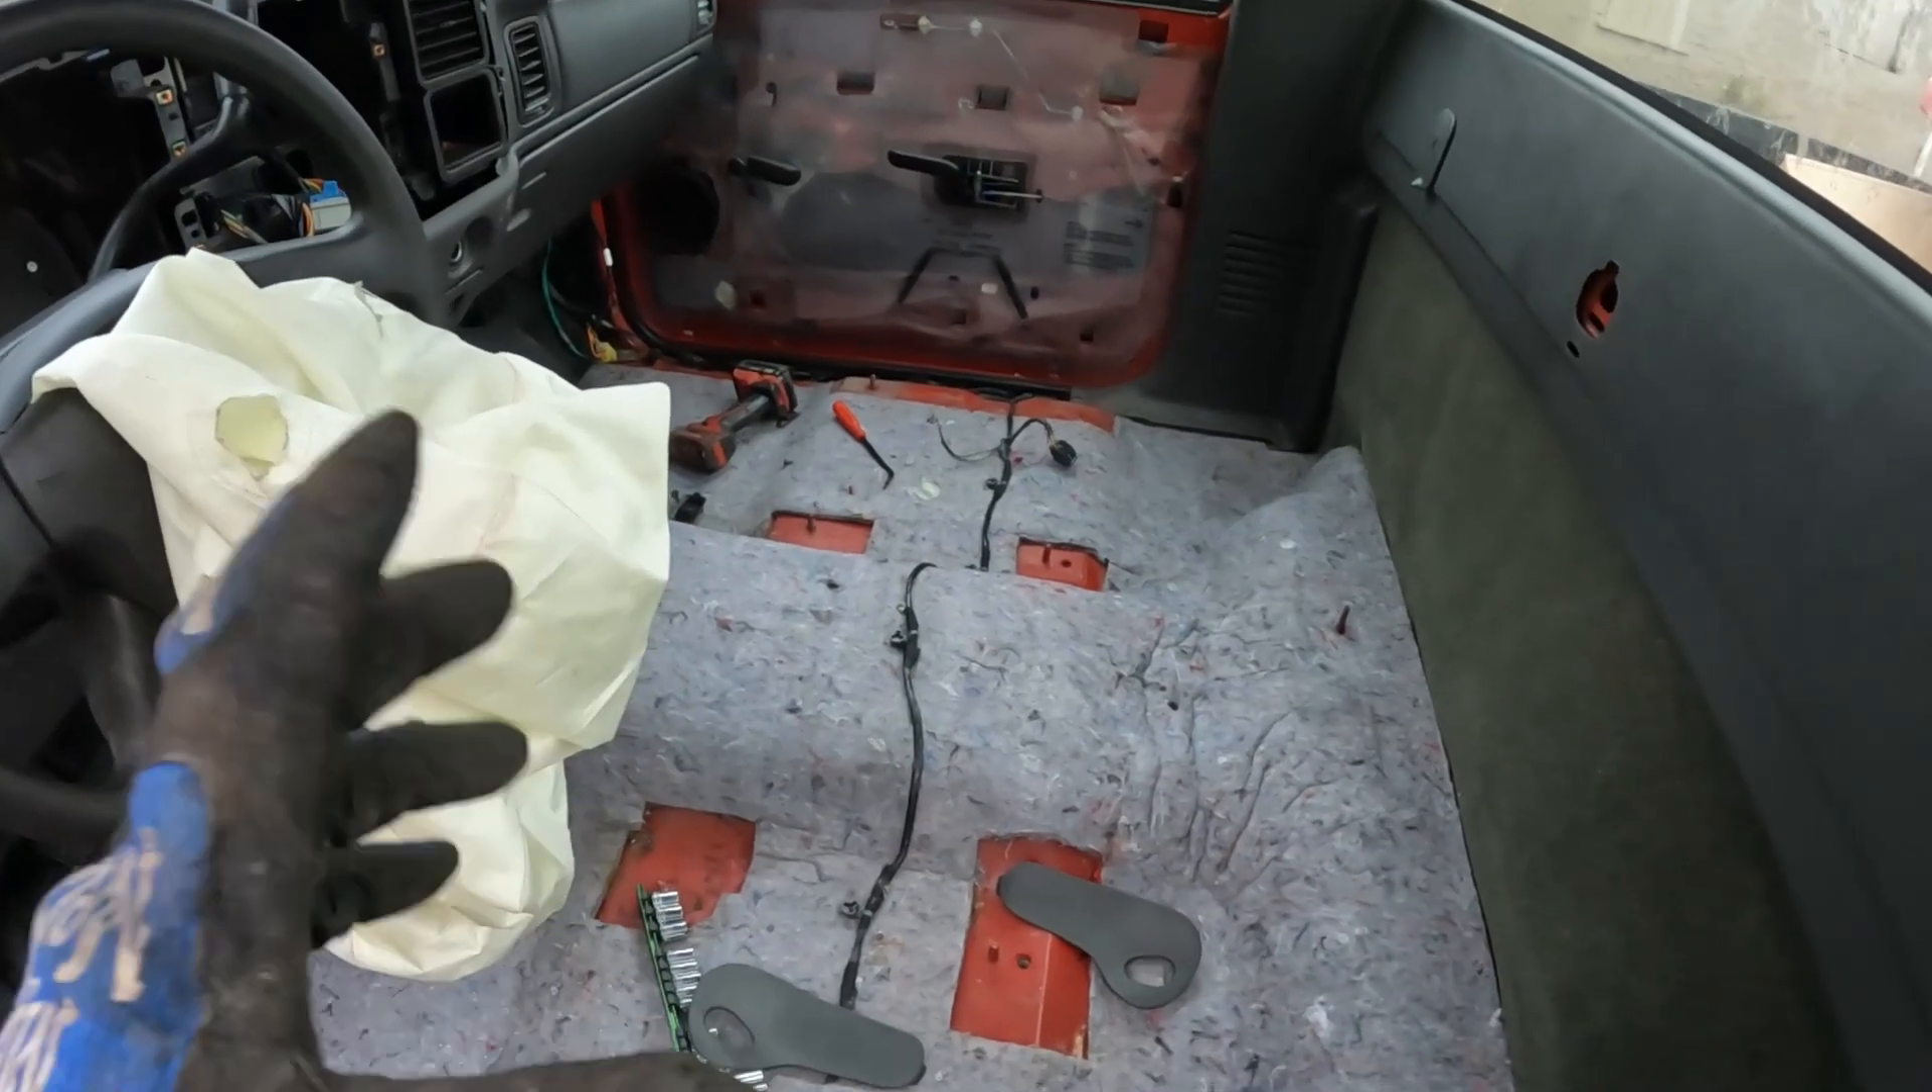All right we got the truck cleaned out uh all the old seats out so we can put the ss seats in.